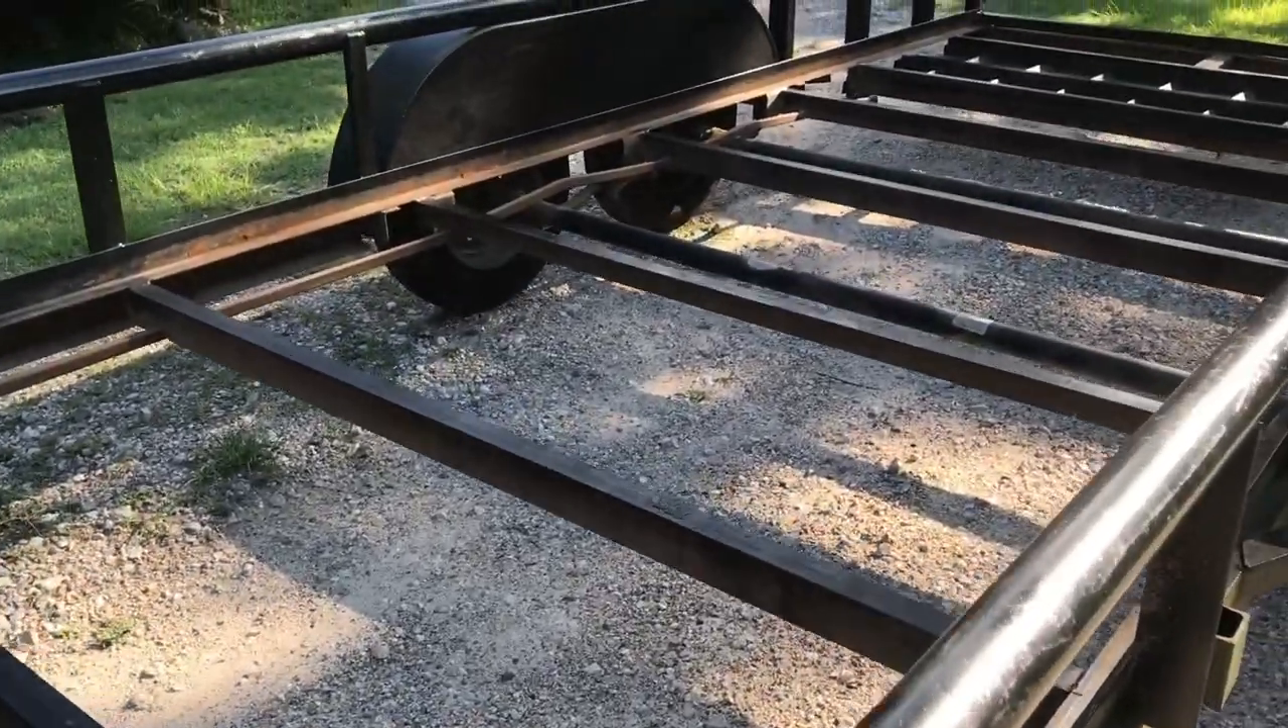My father-in-law got all the old deck boards ripped off, literally ripped off, because a lot of the screws would twist off.